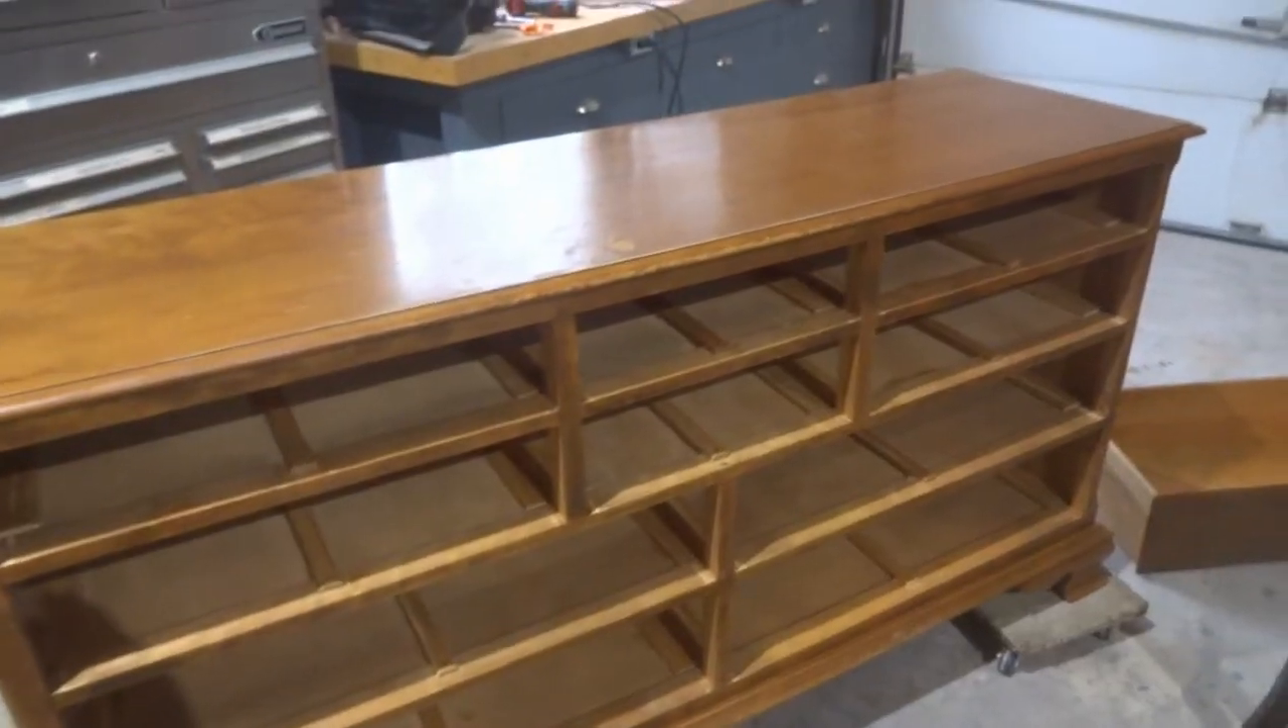Alright, got all the drawers out.